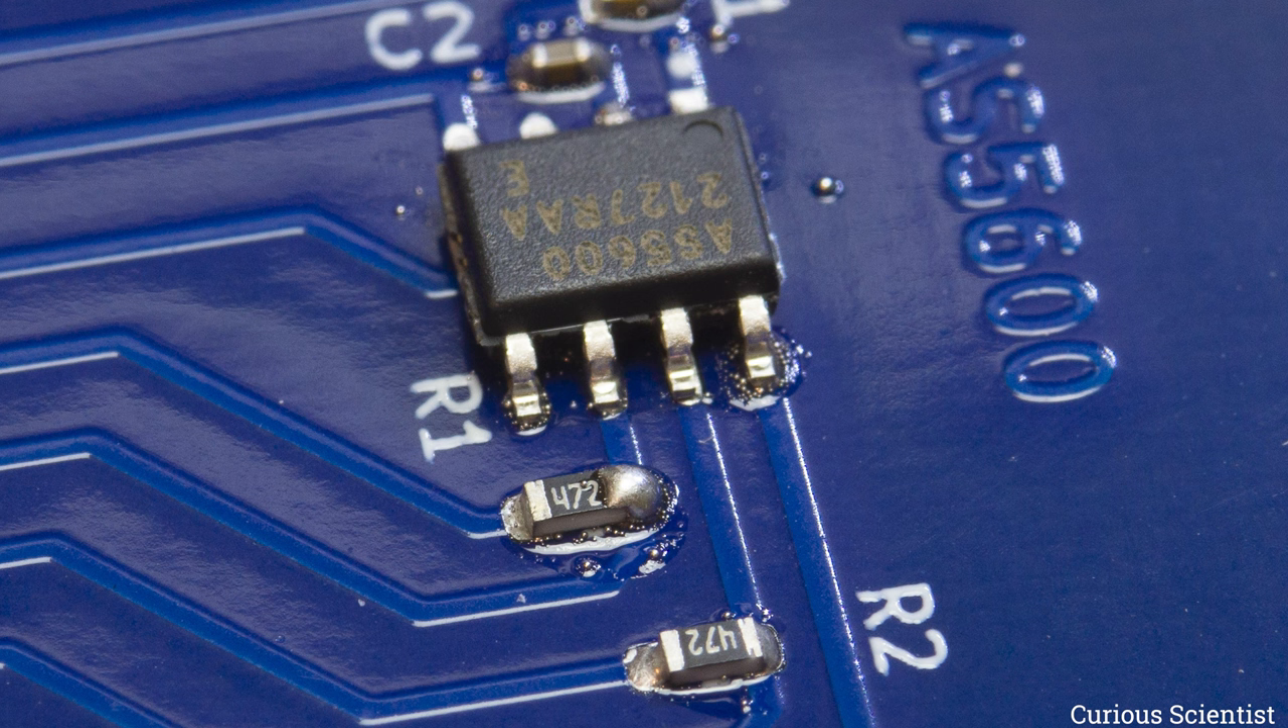Also the legs of the chip are attached nicely.